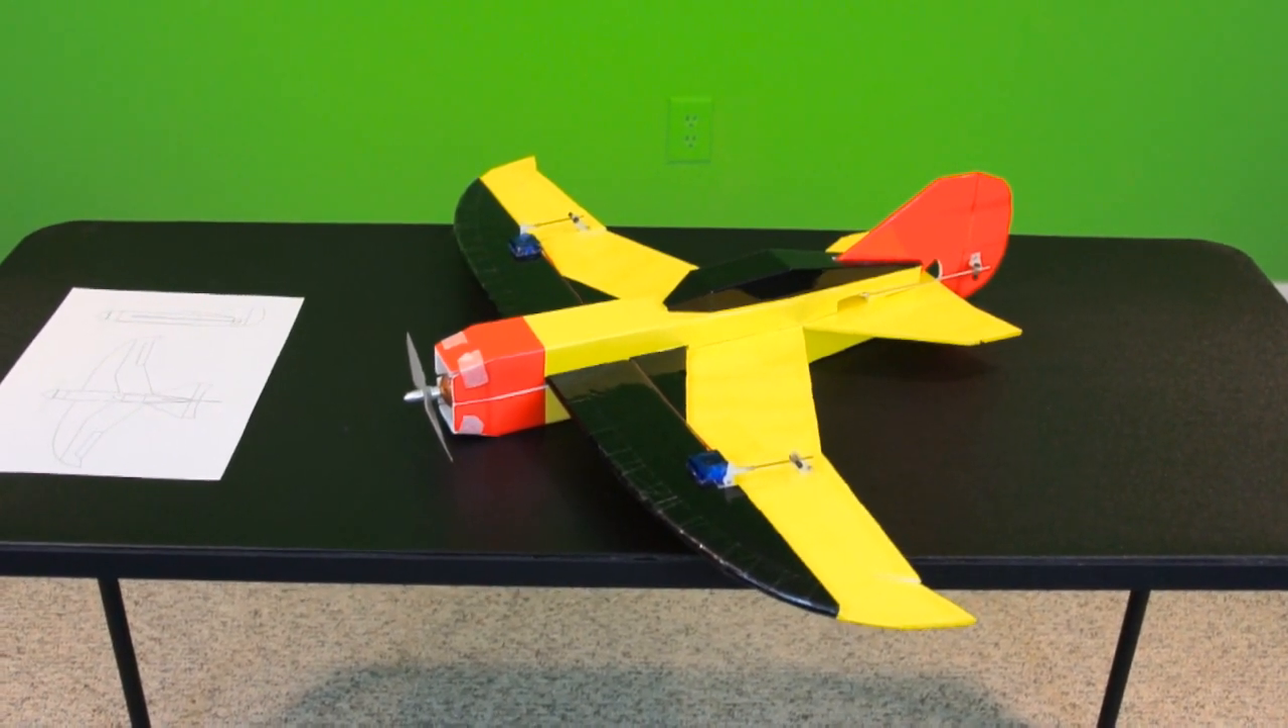I got the plane all fully assembled here.